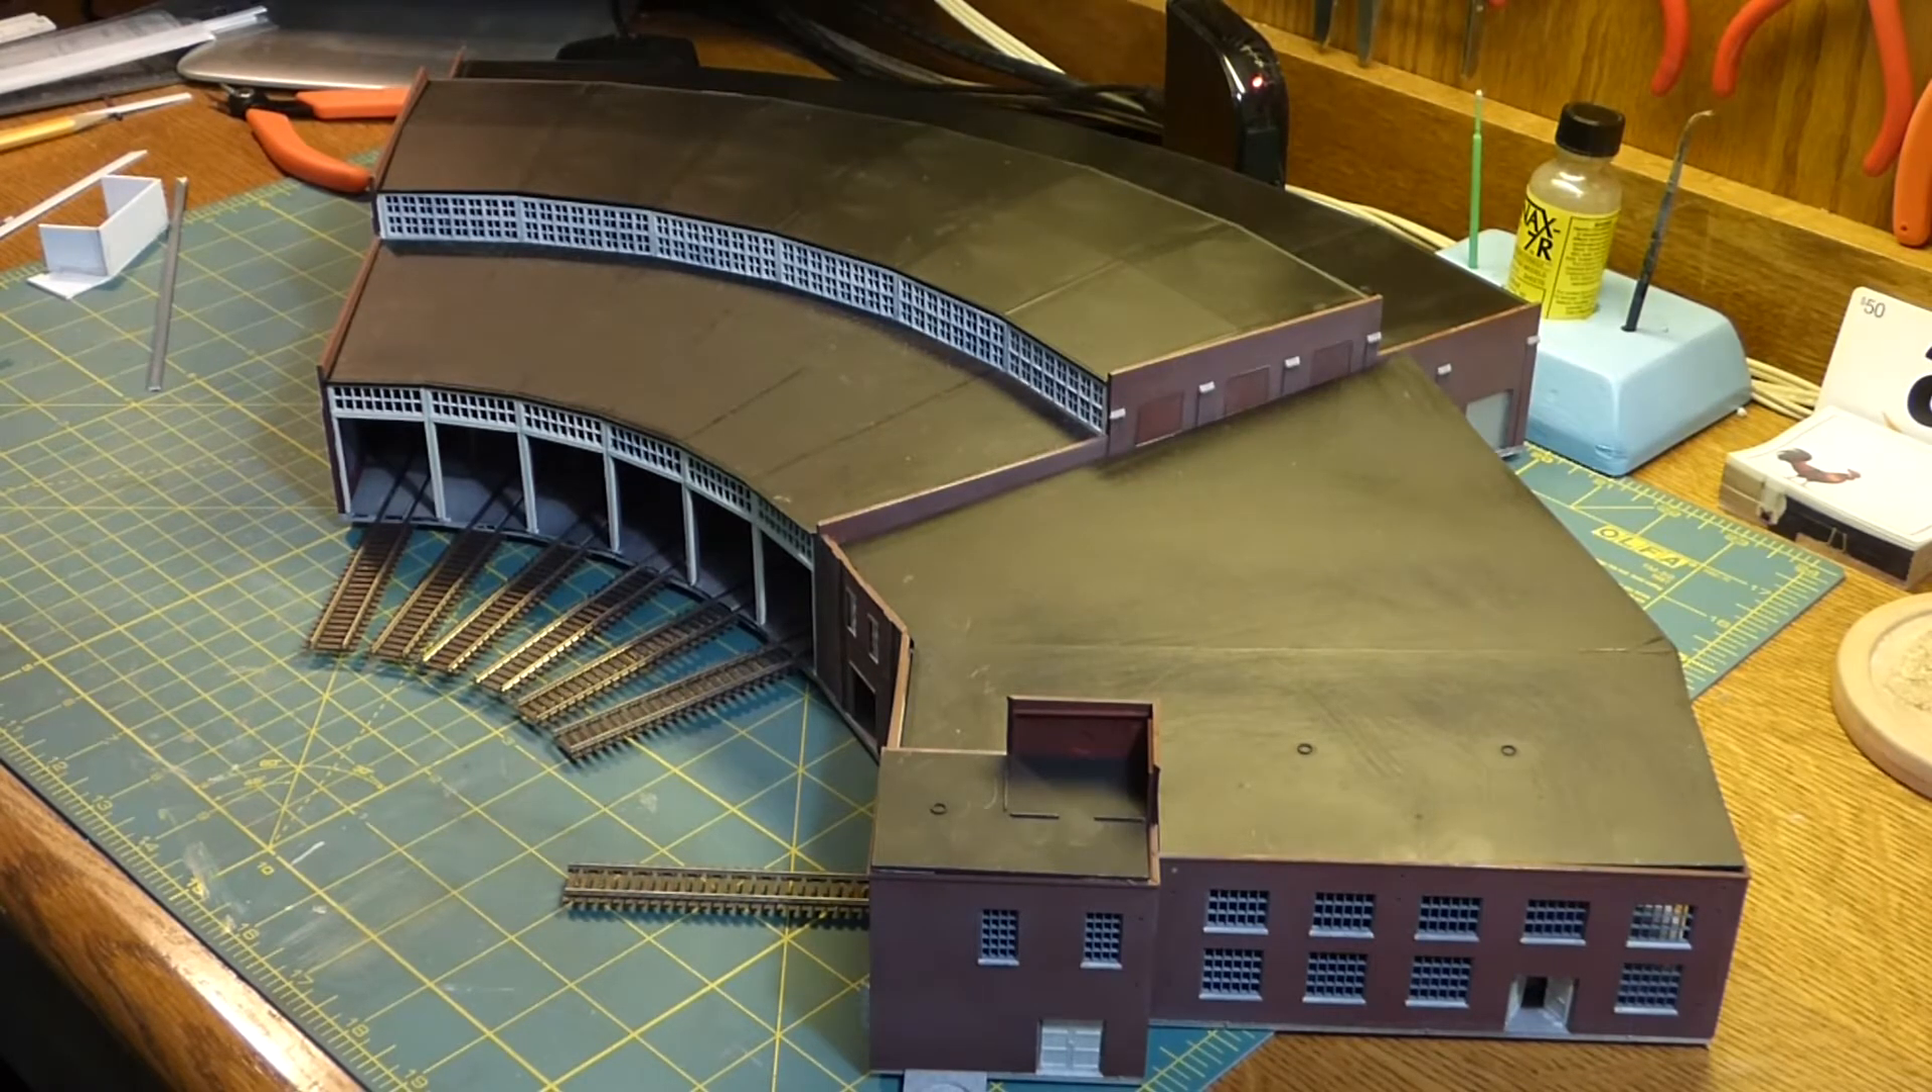As you can see, I've added the roofs. I have the roofs all done.